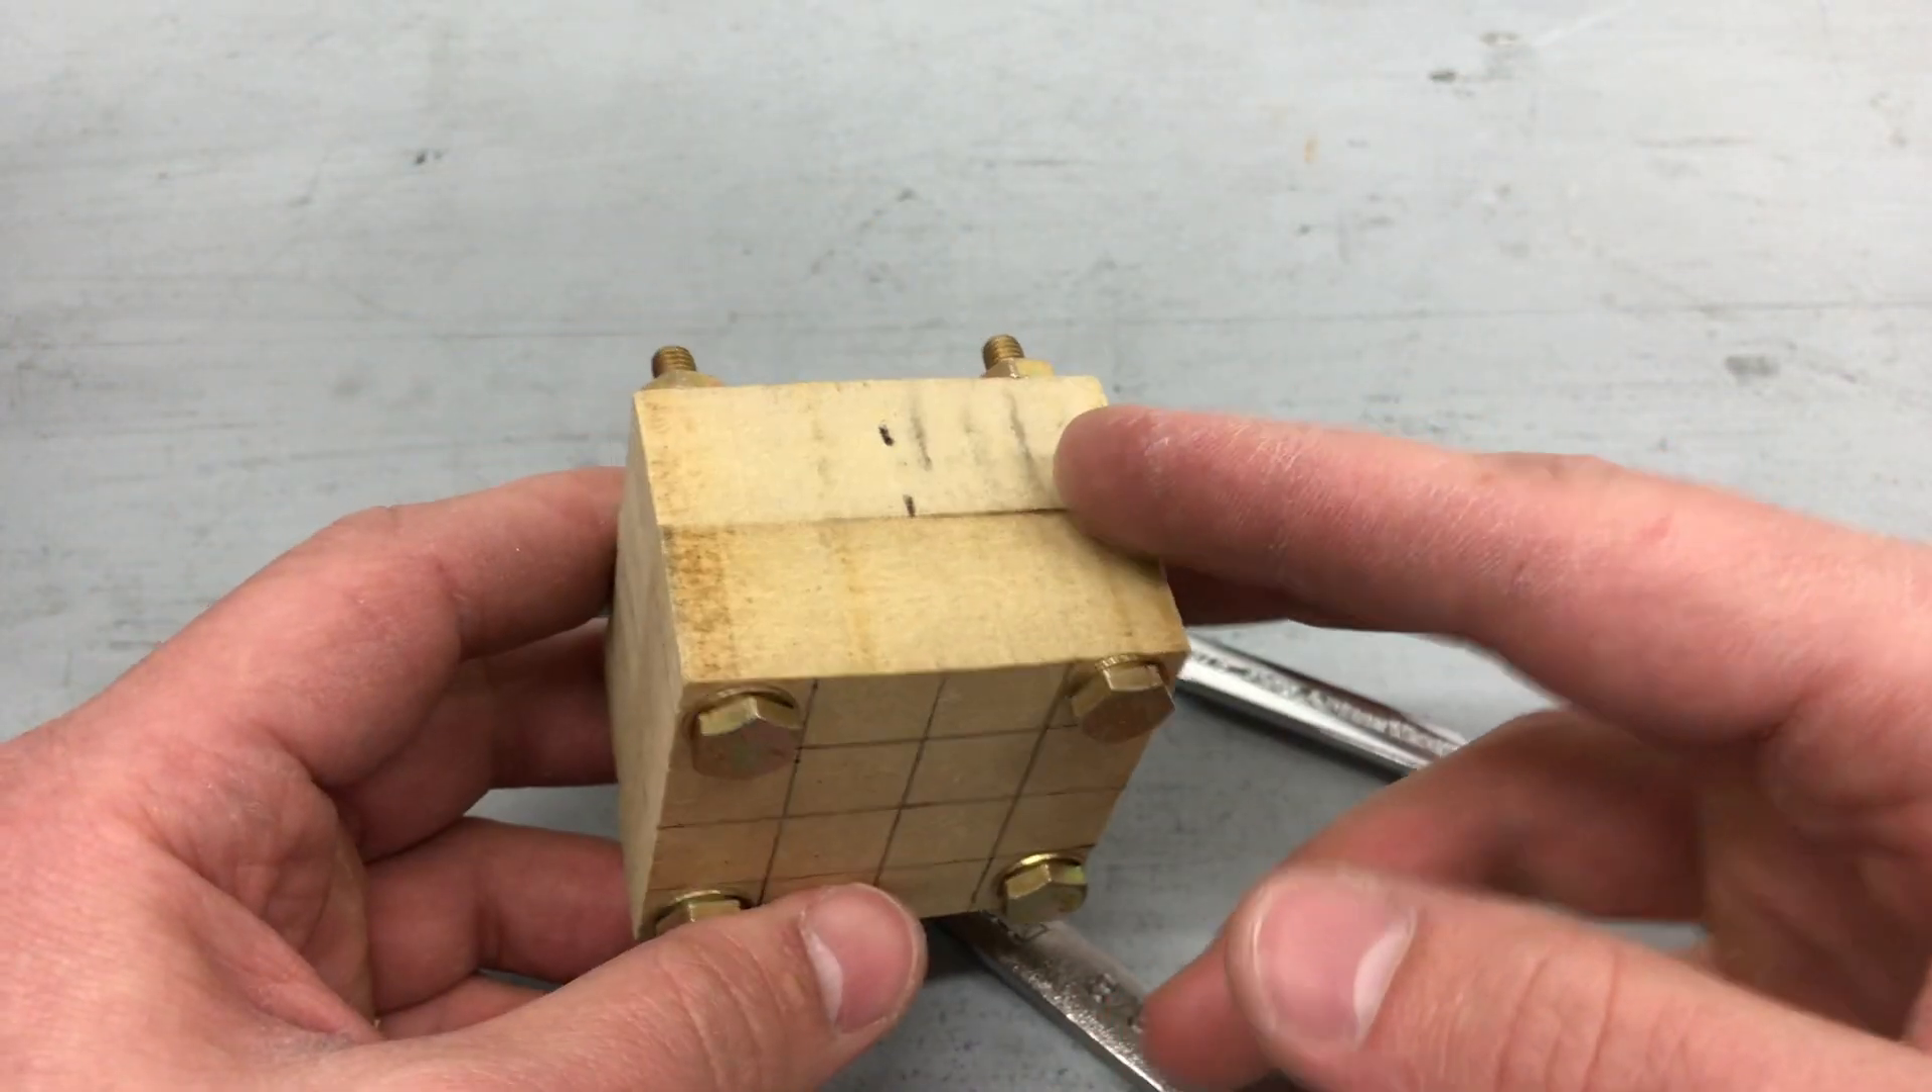Okay, I have the two halves bolted together and I'll tighten down.